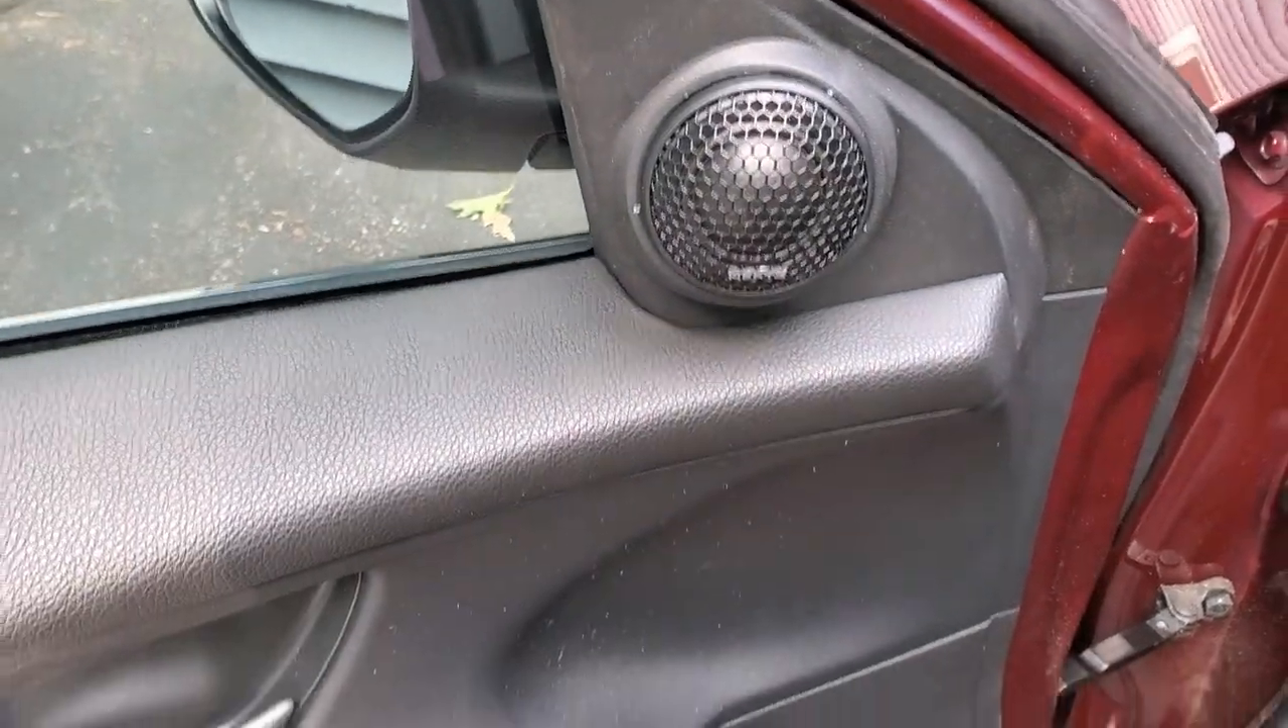There, there's the door with the speakers installed. You see the hertz it fits very nicely in there.